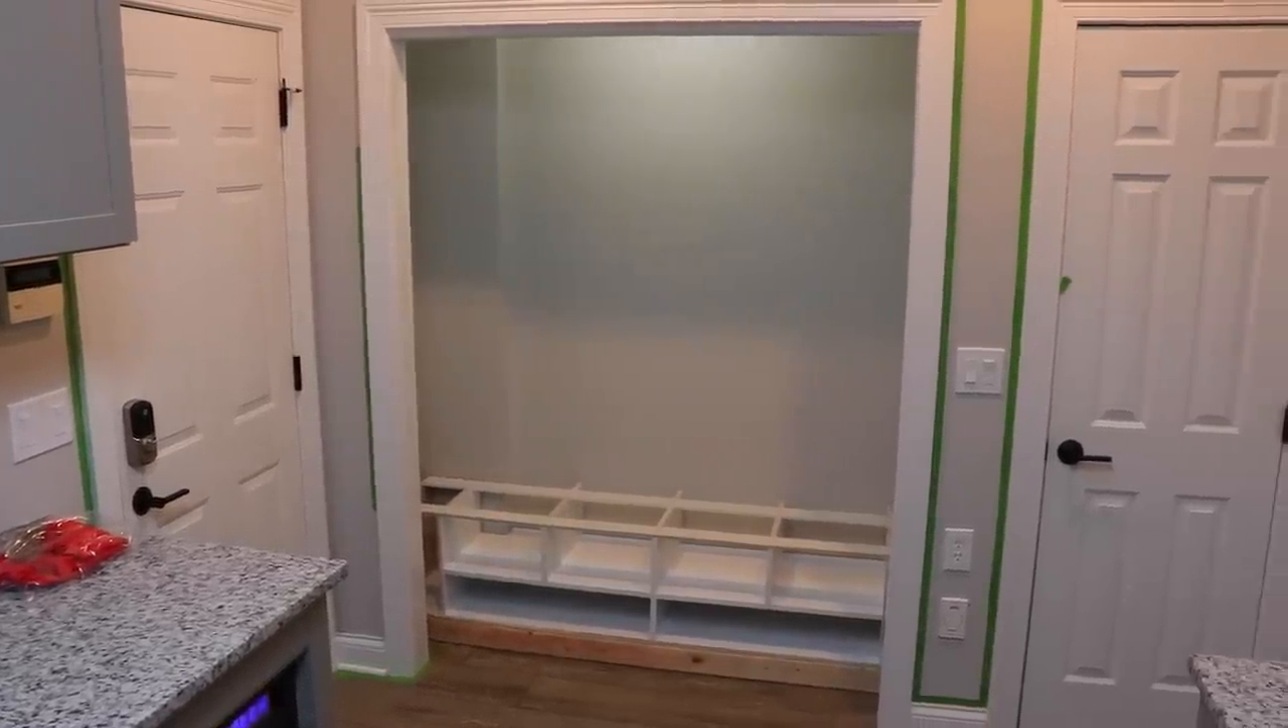It doesn't really look like a bench yet. I still have to add the face frame.